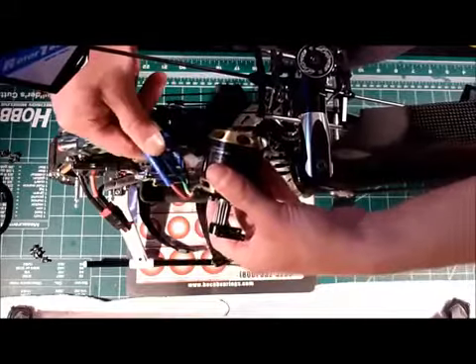As you can see I got the motor partly out of my heli well it's pretty much out but I've got it hardwired to the speed controller.